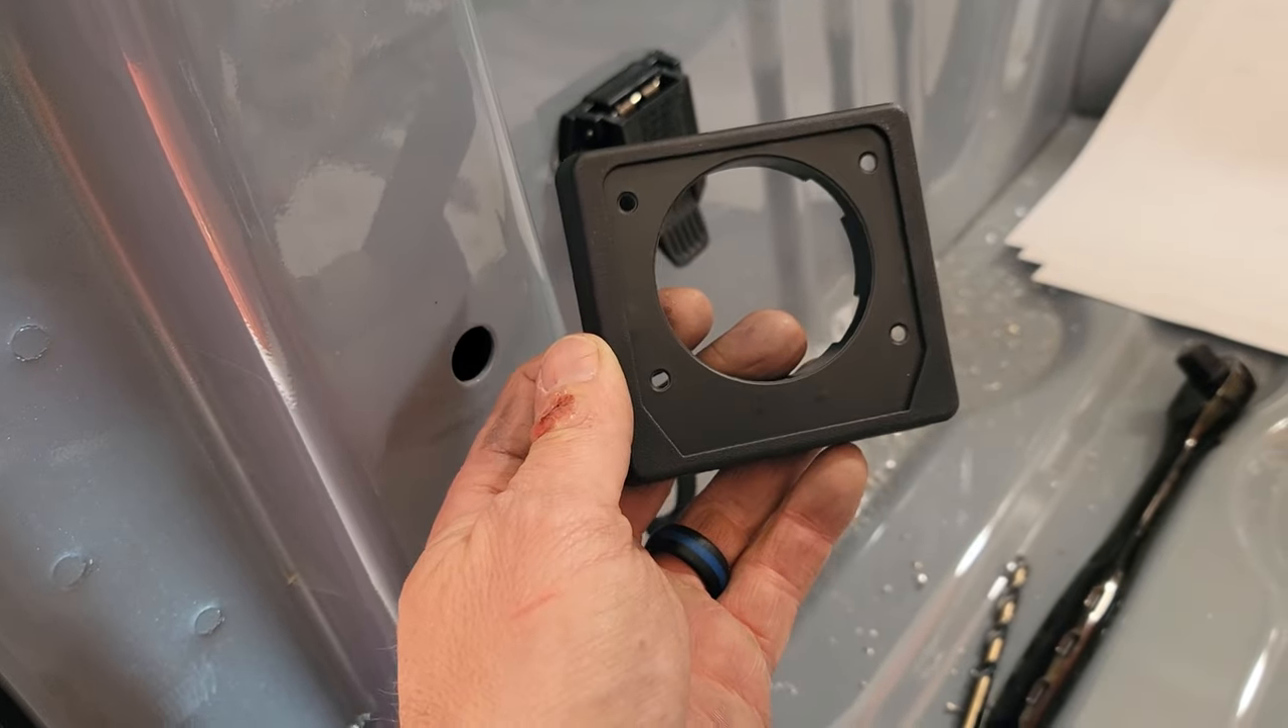Now, if you guys notice, I actually forgot to put on my cool little surround.